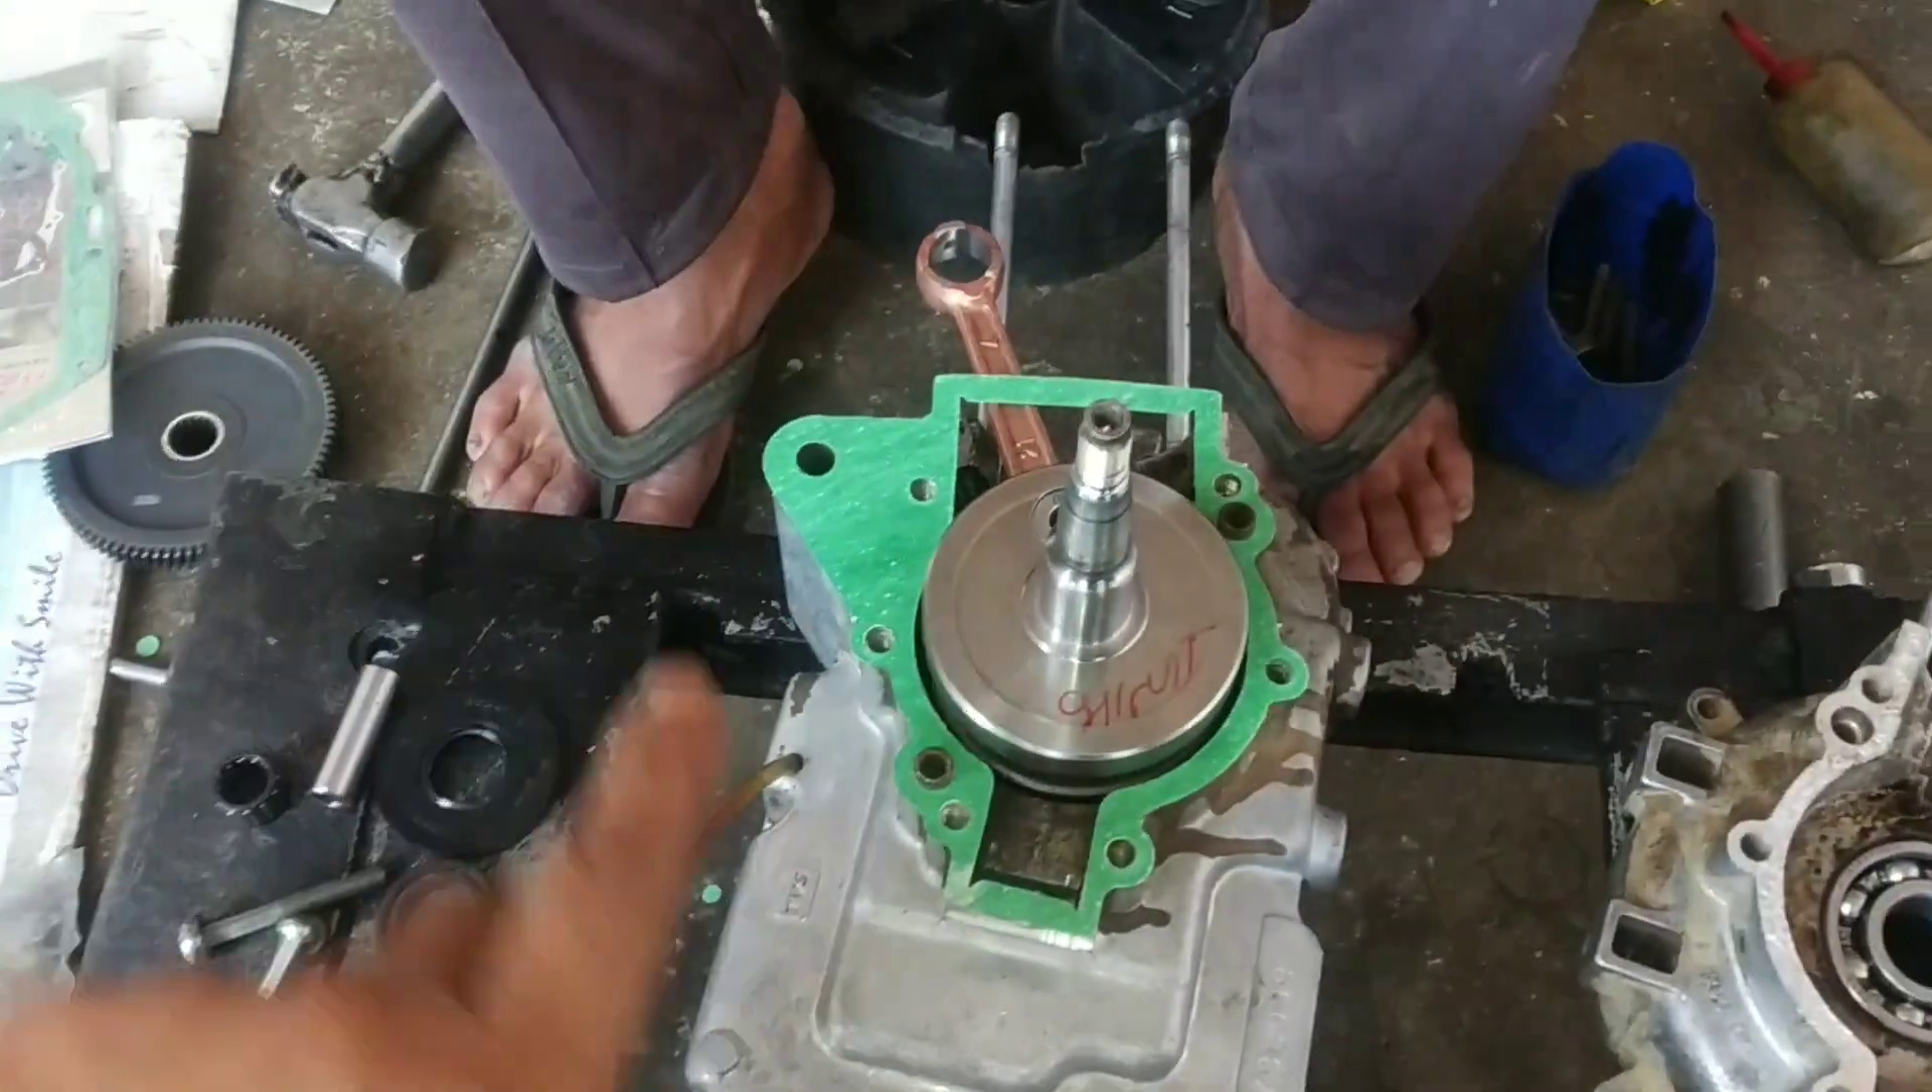जैसे कि दोस्त आप देख सकते हैं पैकिंग लग चुकी है।